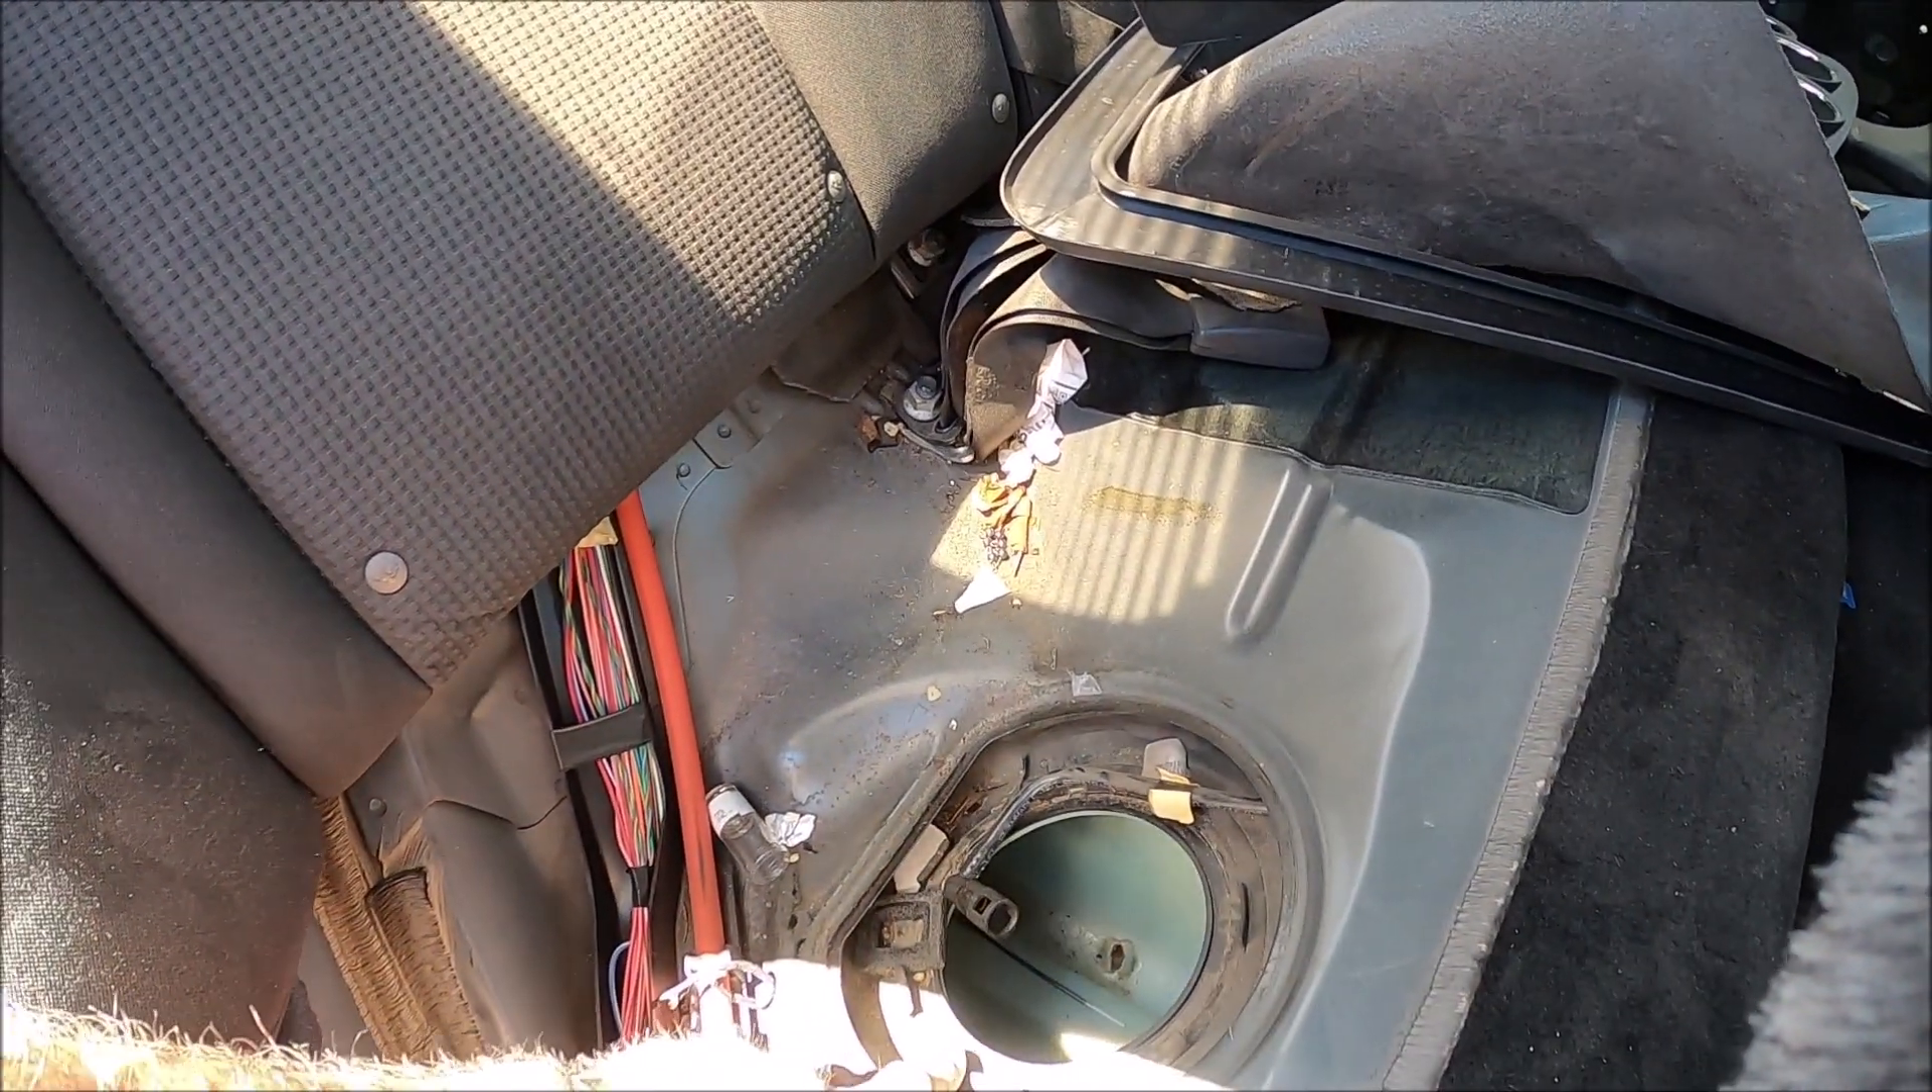Okay, in the back seat of this car, the seat has already been removed.